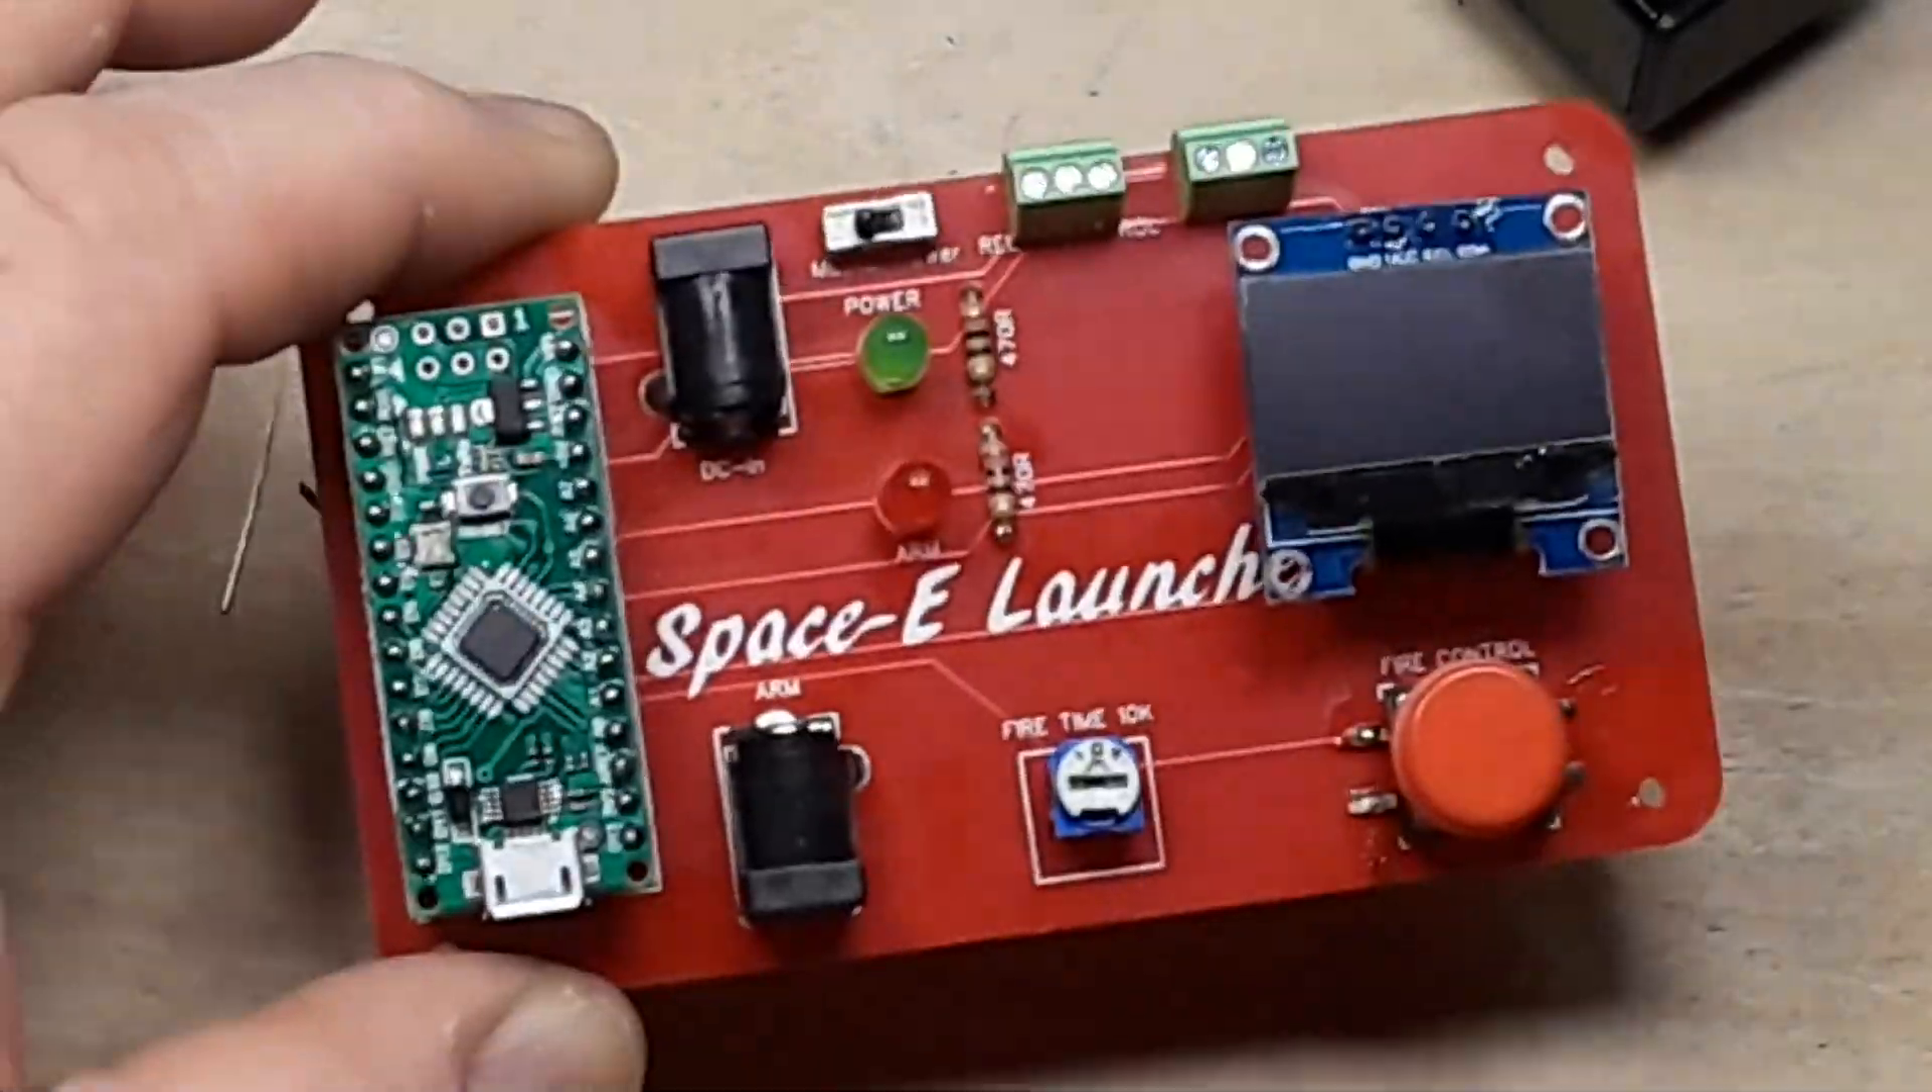Got a nice button cover on there.